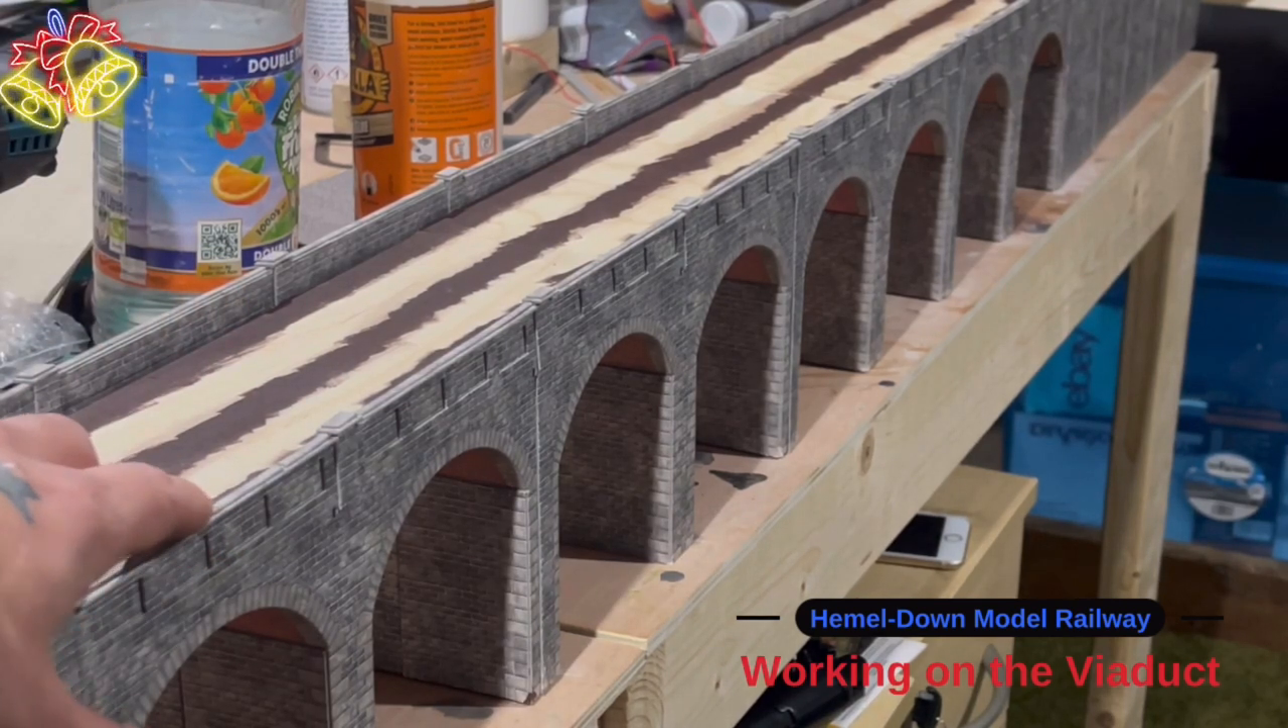I've done all of the top ridge stones.